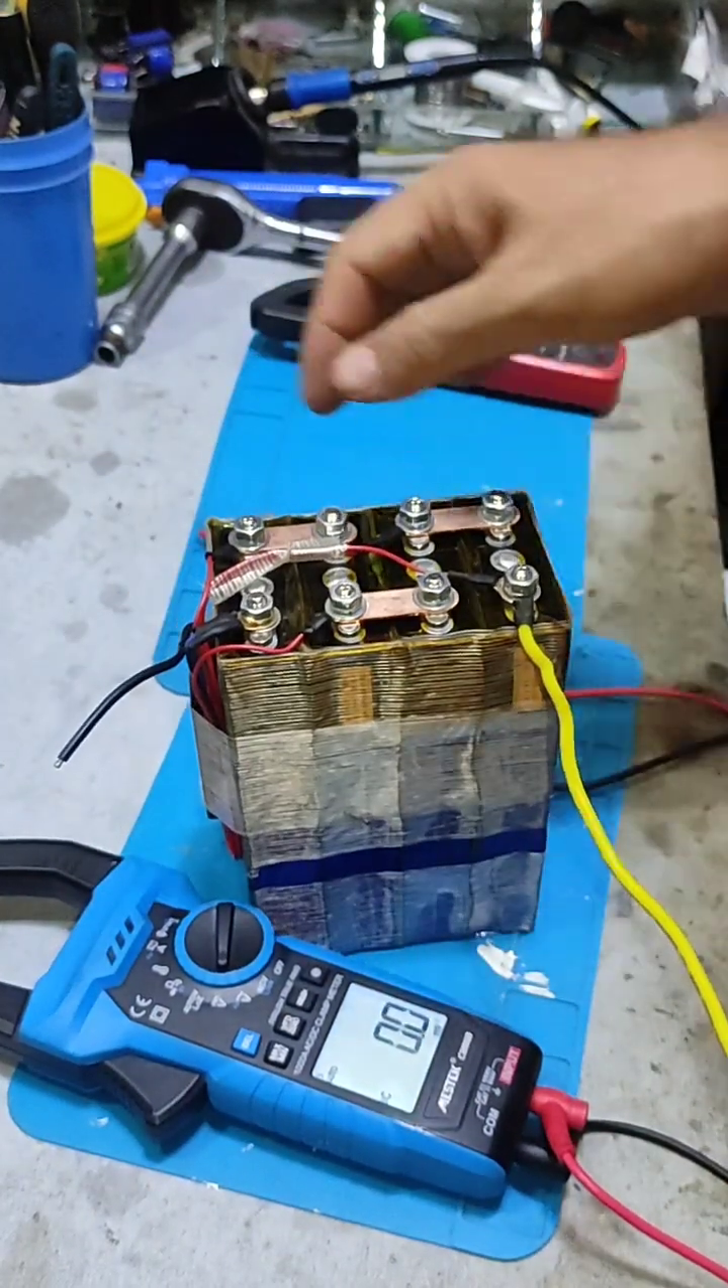The bus bar is installed all cables are very perfectly connected.